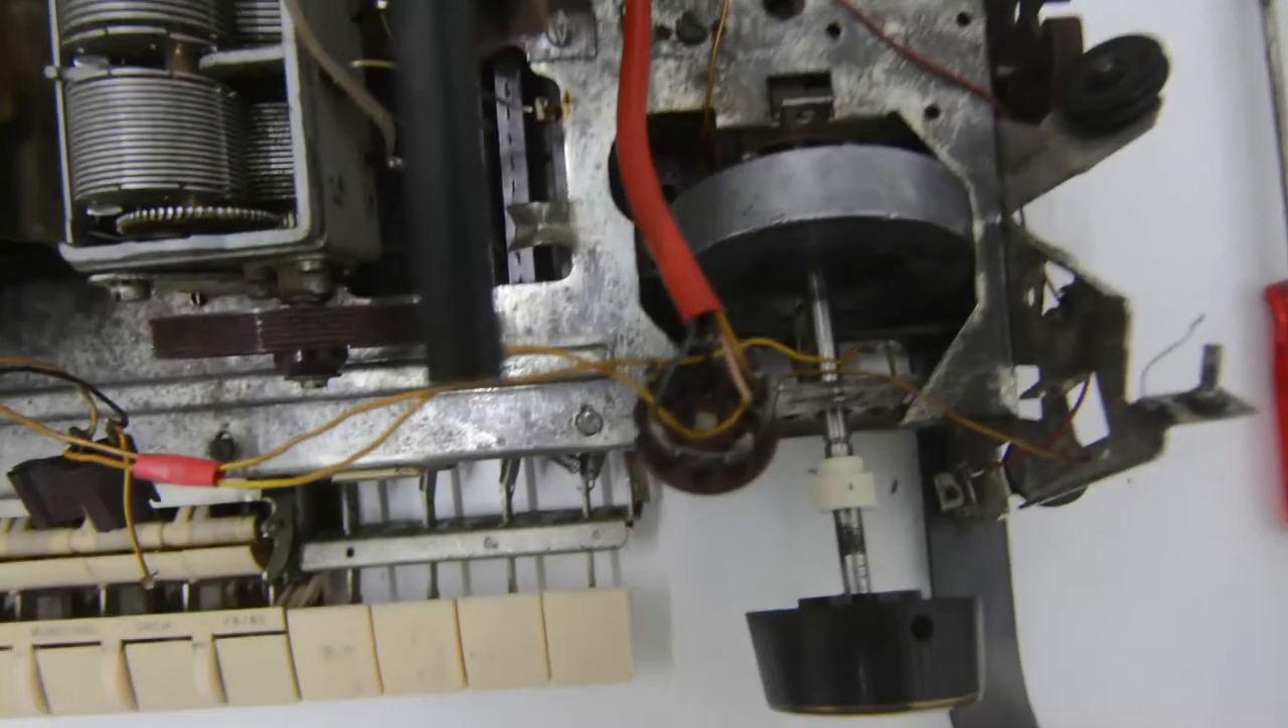That's how it looks when the flywheel is back in place.